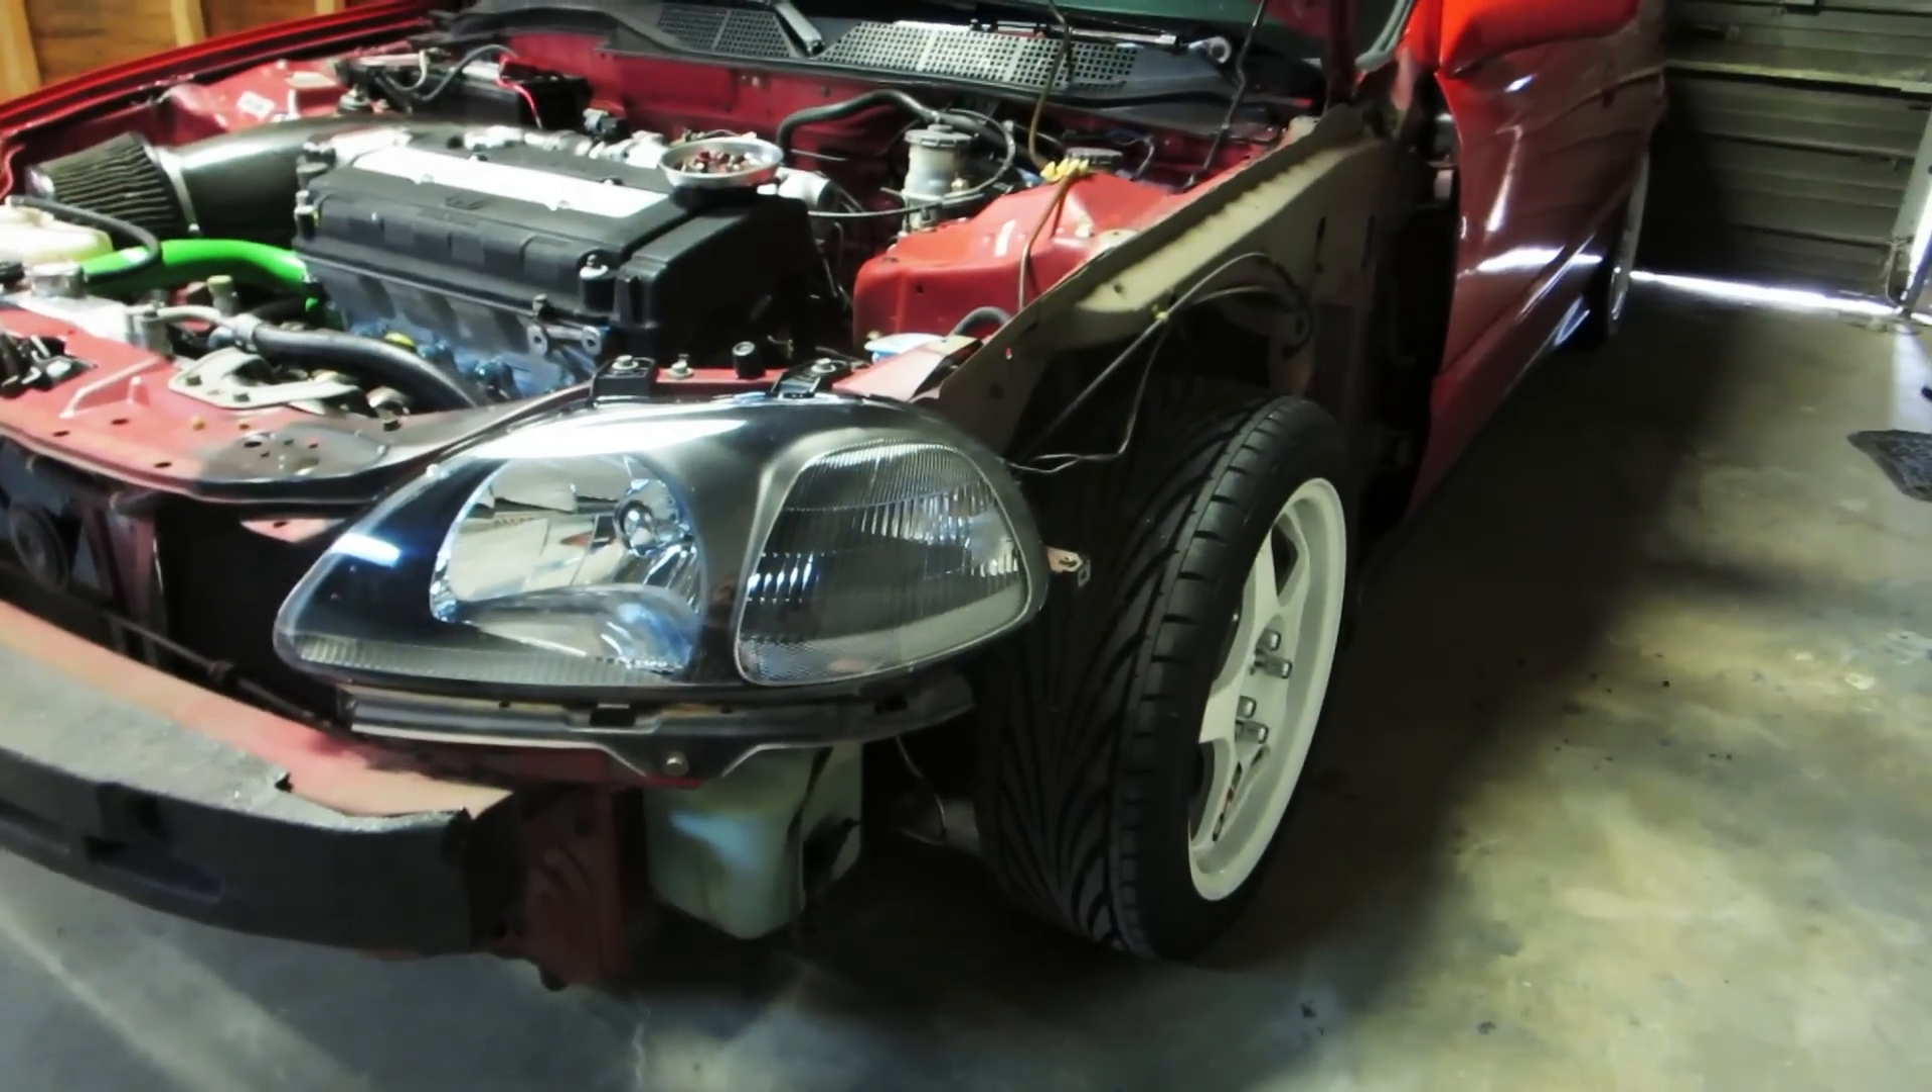Okay, so now we have removed the grill, the front bumper, and this driver's side fender over here.